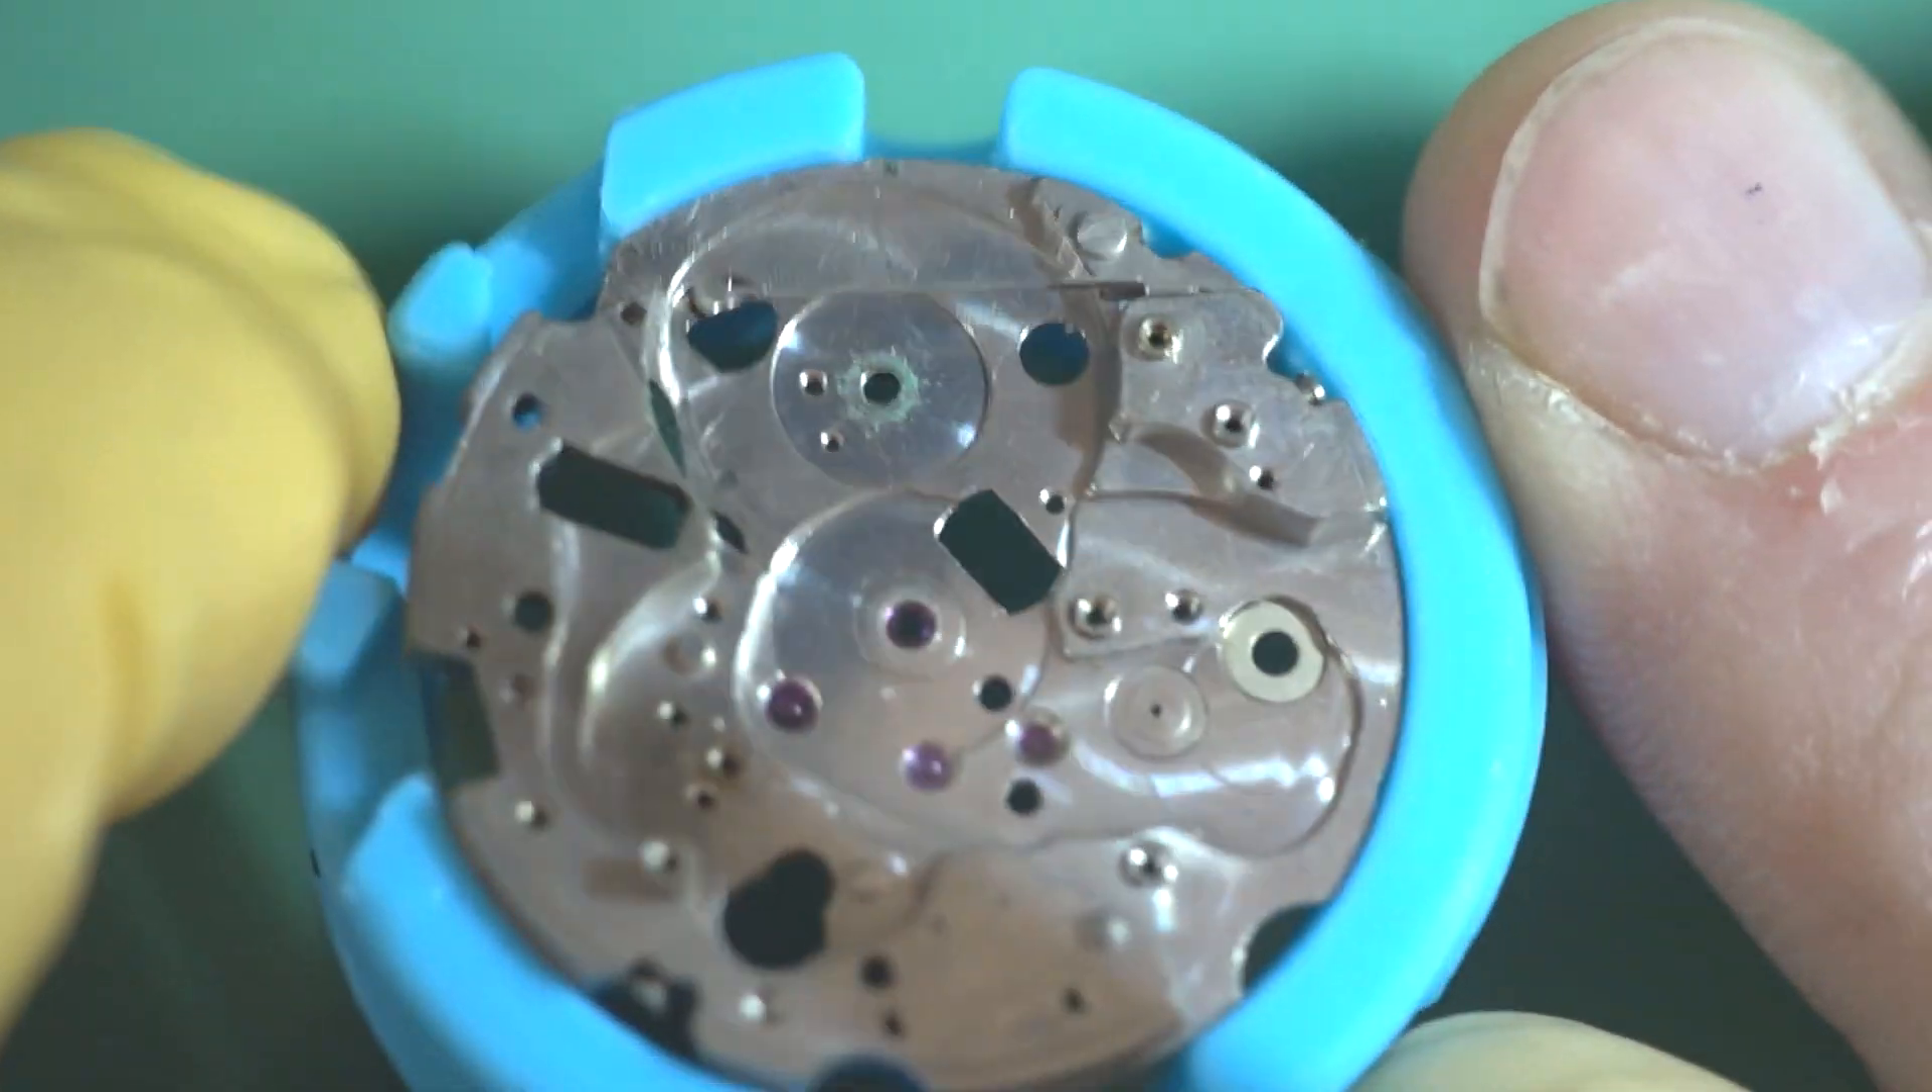Now we're back down to a bare plate.